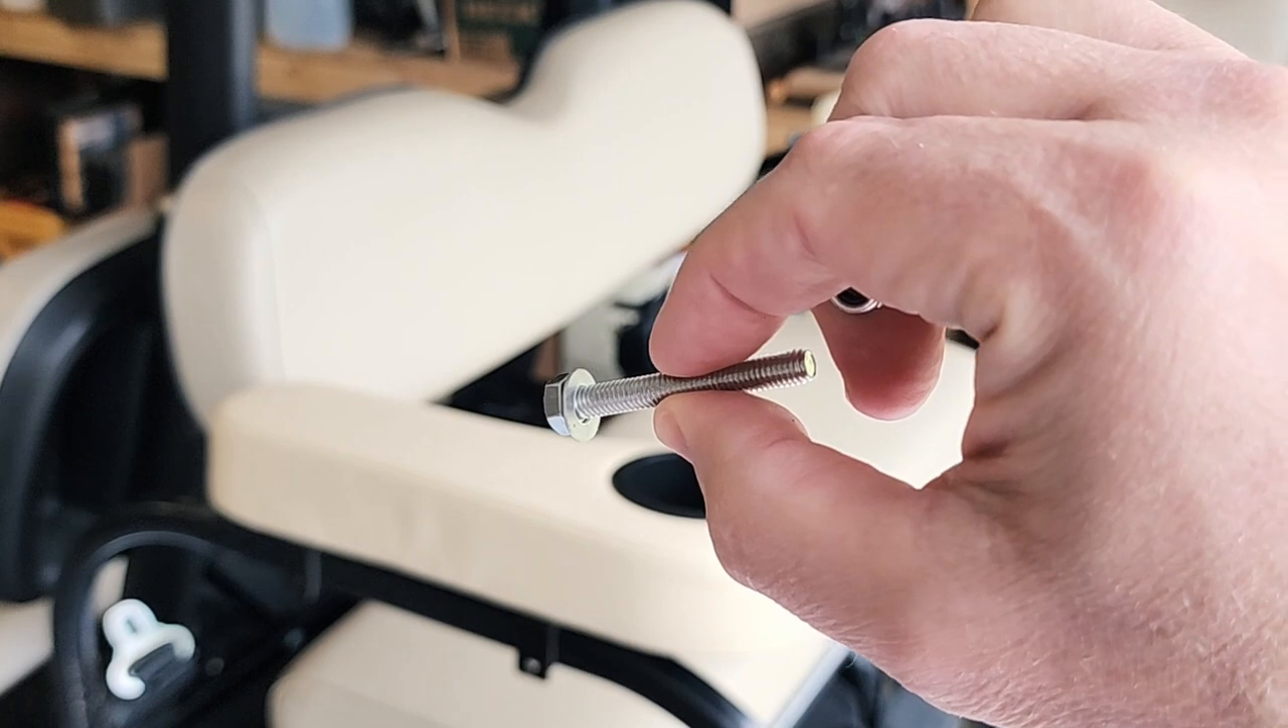I have four screws. I've got the flat washer on there already.